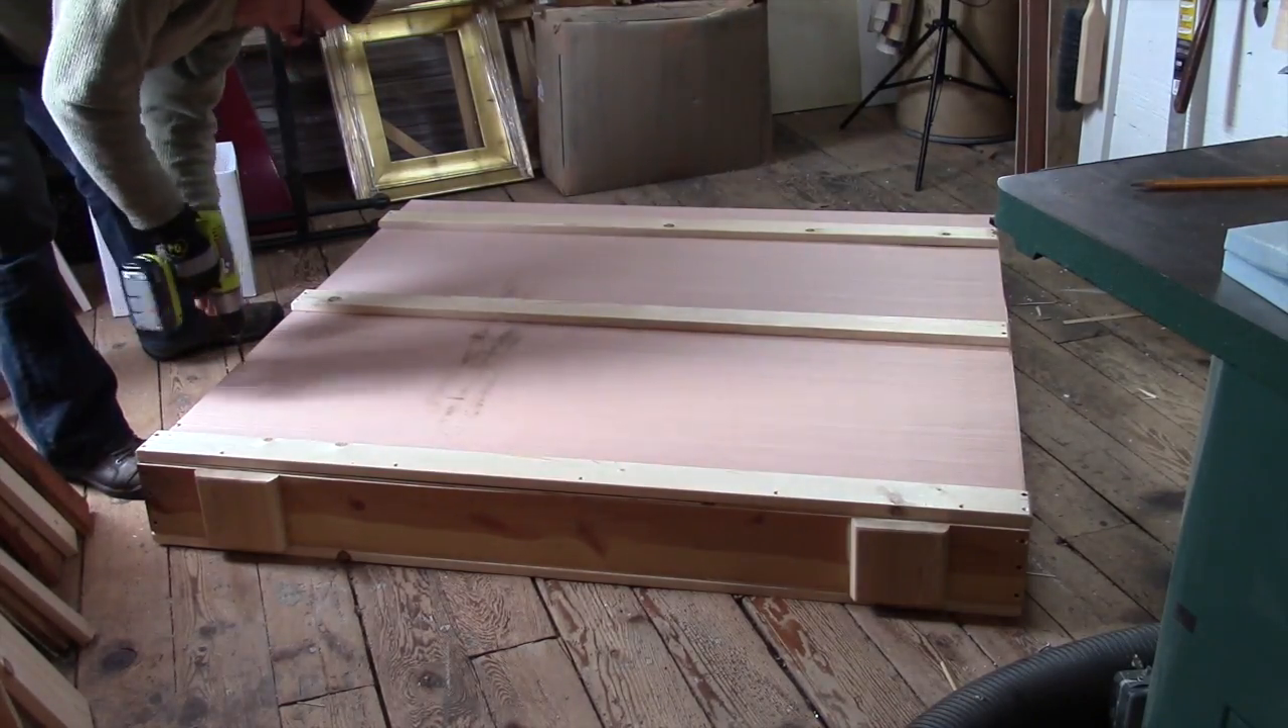You can see I've got all three of the pine pieces are attached.